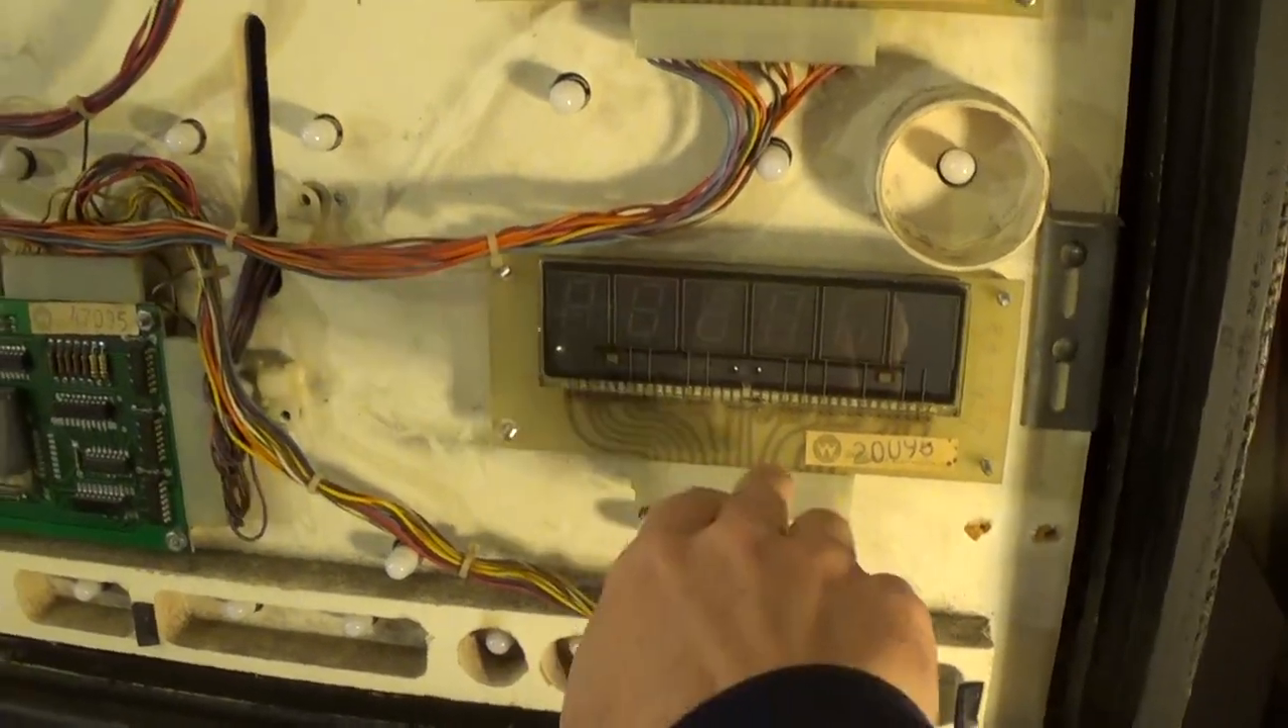I have the new glass display in, all plugged in.